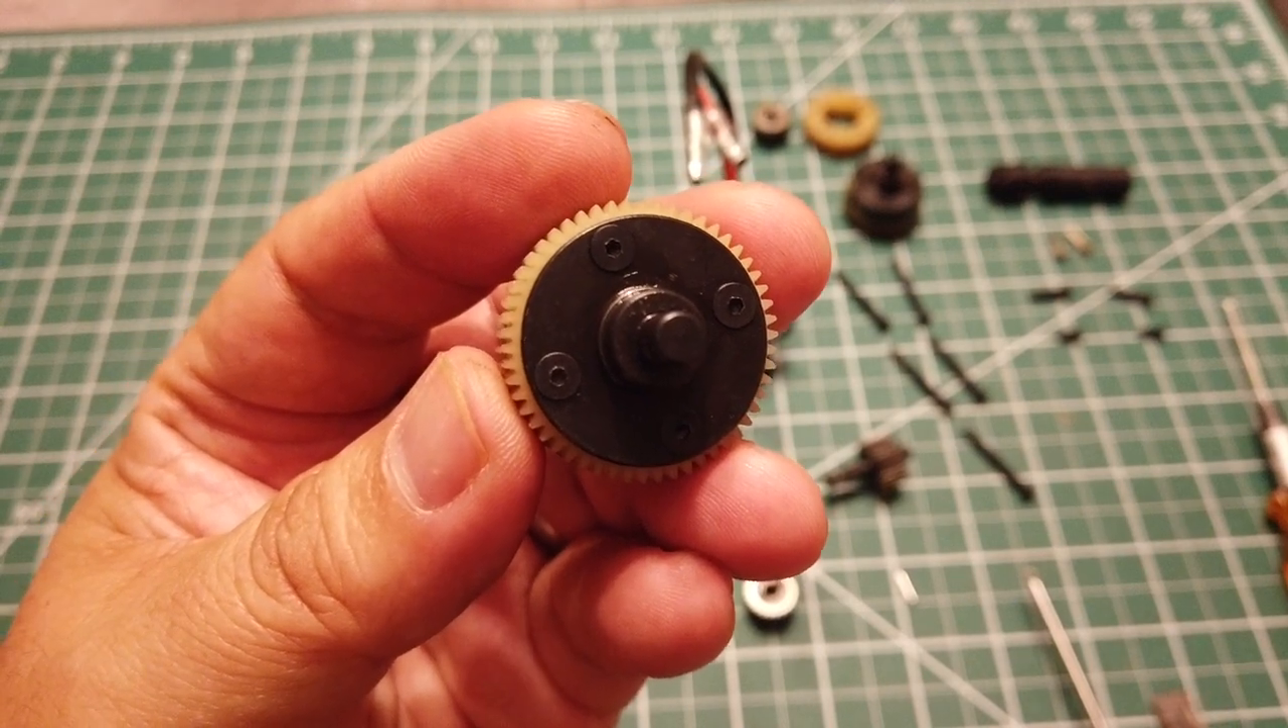Here's the 53 tooth gear reattached using the four screws.